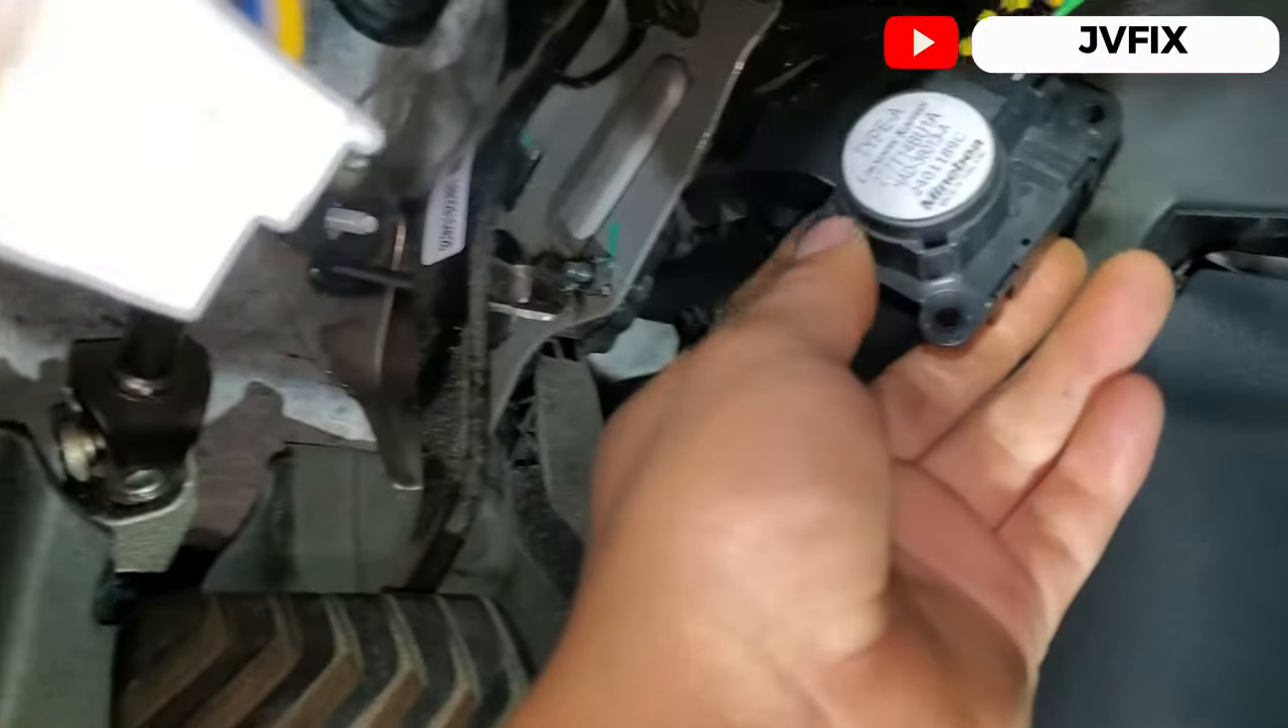All right guys as you can see here i have the motor out and well it came out pretty nice.